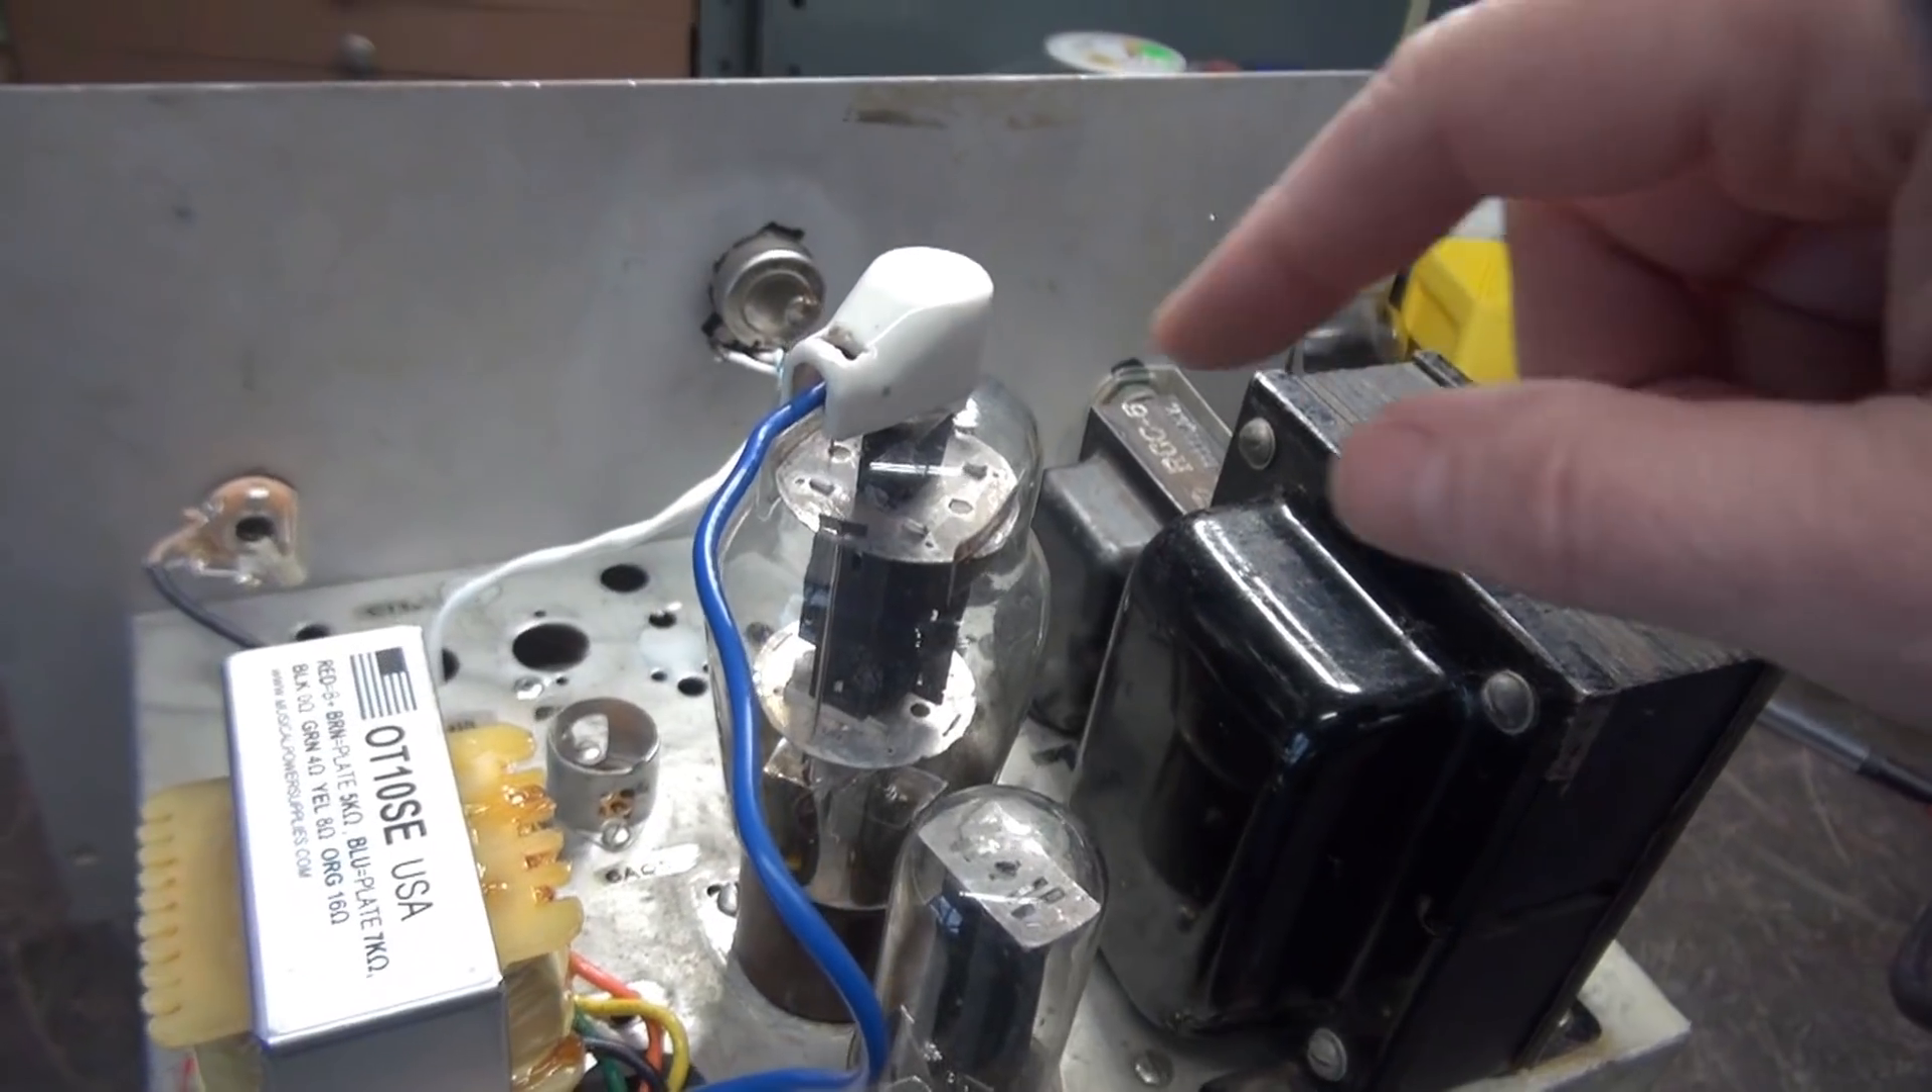All right, there's that 807 installed with a beautiful porcelain cap.